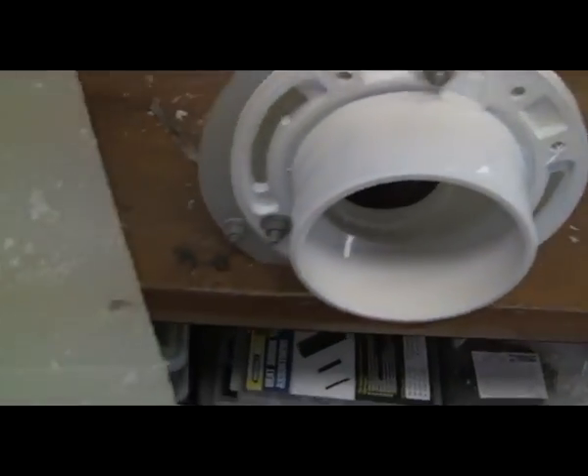All right, I've got my flange adapter made up and bolted up, and it's going to work pretty good for what I'm going to be using it for.